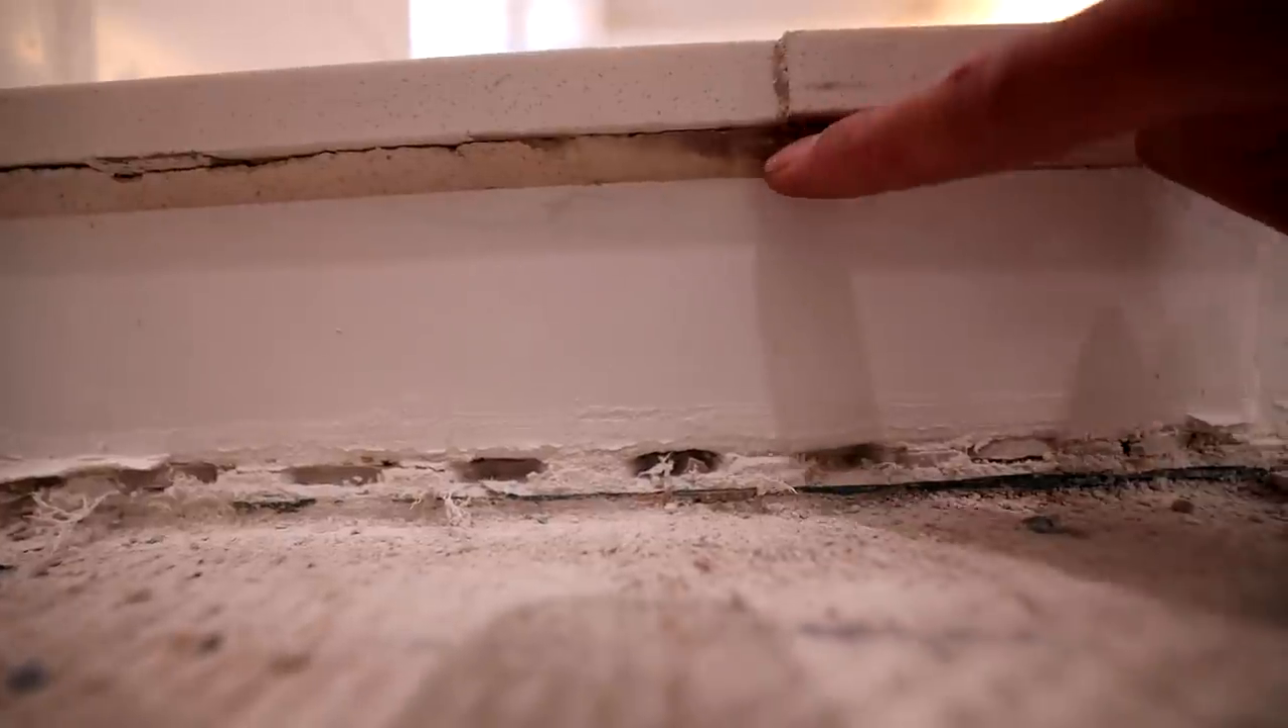Some really big grout joints. Like I could take my finger and hold it up against the grout joint that's in between the curb and the tile below it.